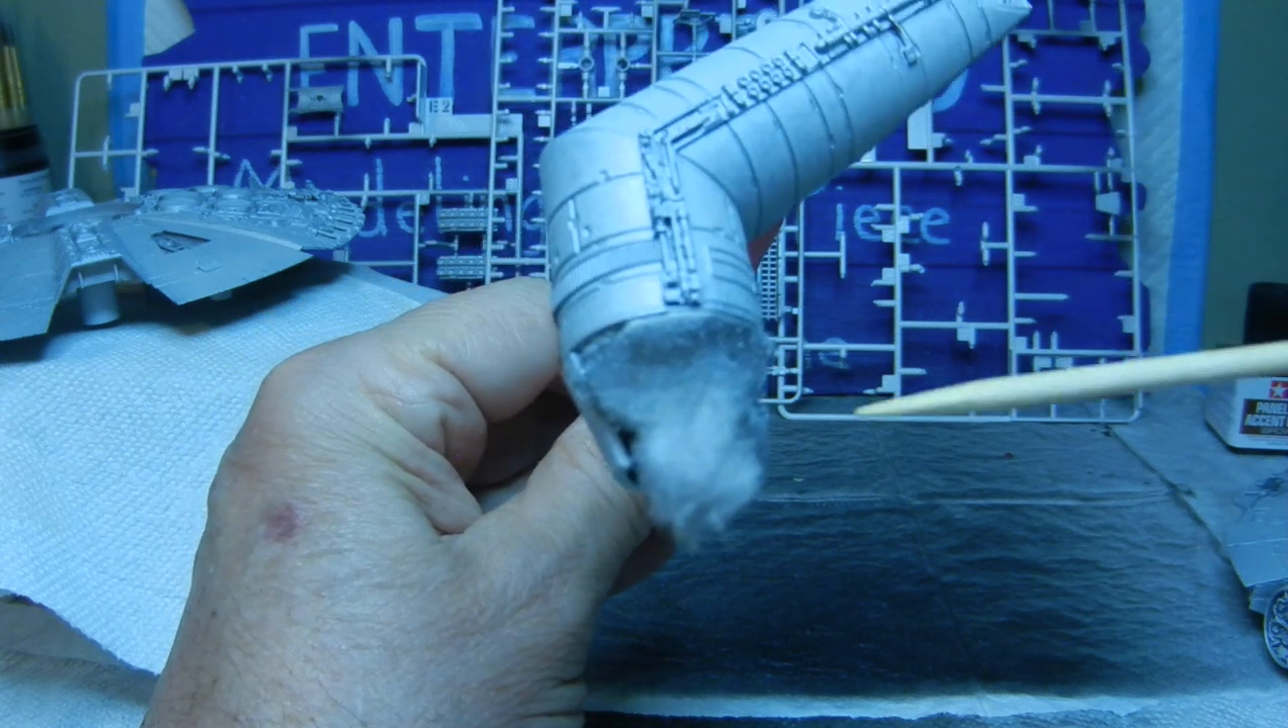If you're wondering what's here in the front it's basically I just took some pieces of cotton and kind of stuffed that in with the interior of the cockpit itself.